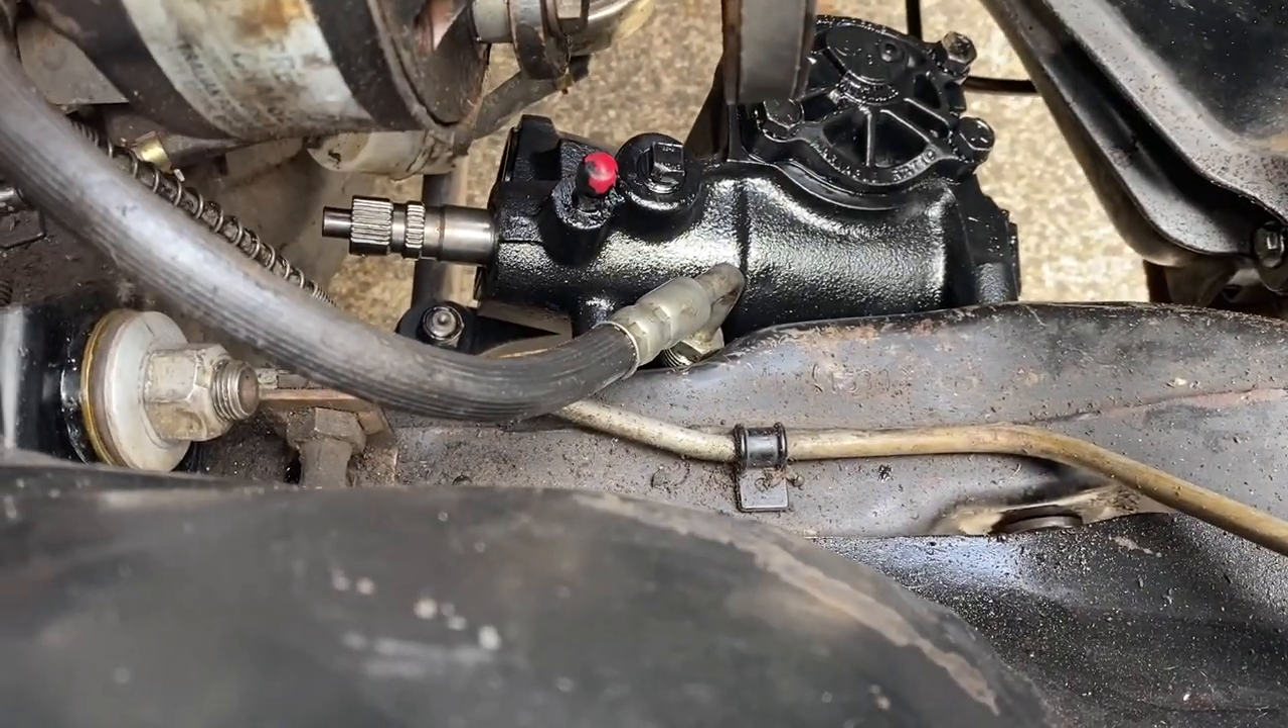Okay, so that's the new power steering box down there. I haven't actually hooked it up to any hoses or anything.